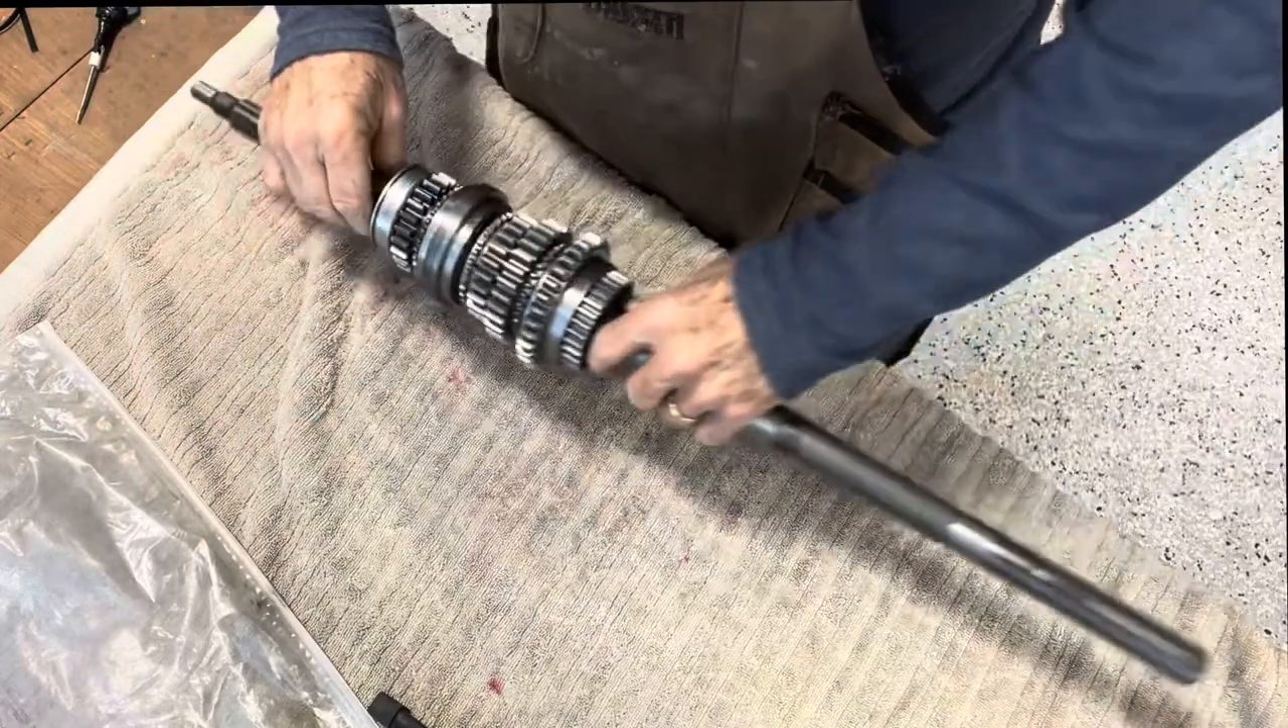And there you have it a complete main shaft first motion shaft assembly.